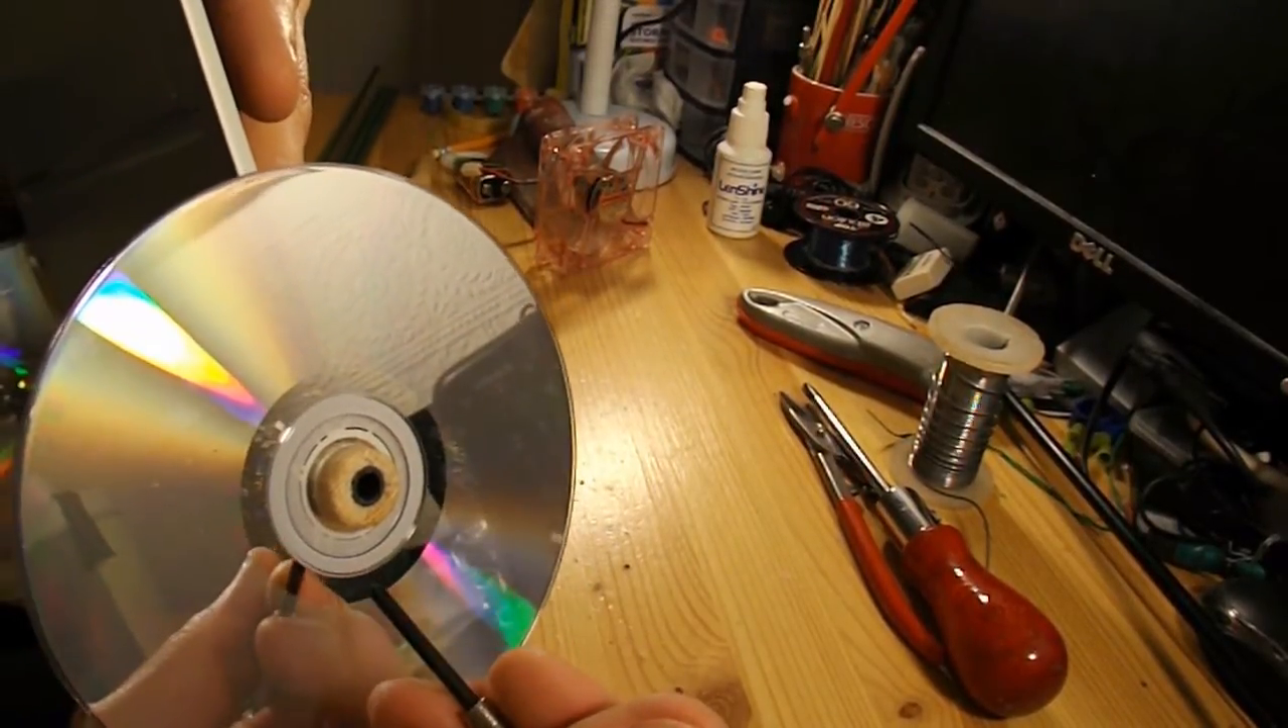I've got three CDs on each side to take the weight, and the bush is a piece of wooden dowel that happens to be exactly the right size for the inside of the CD.